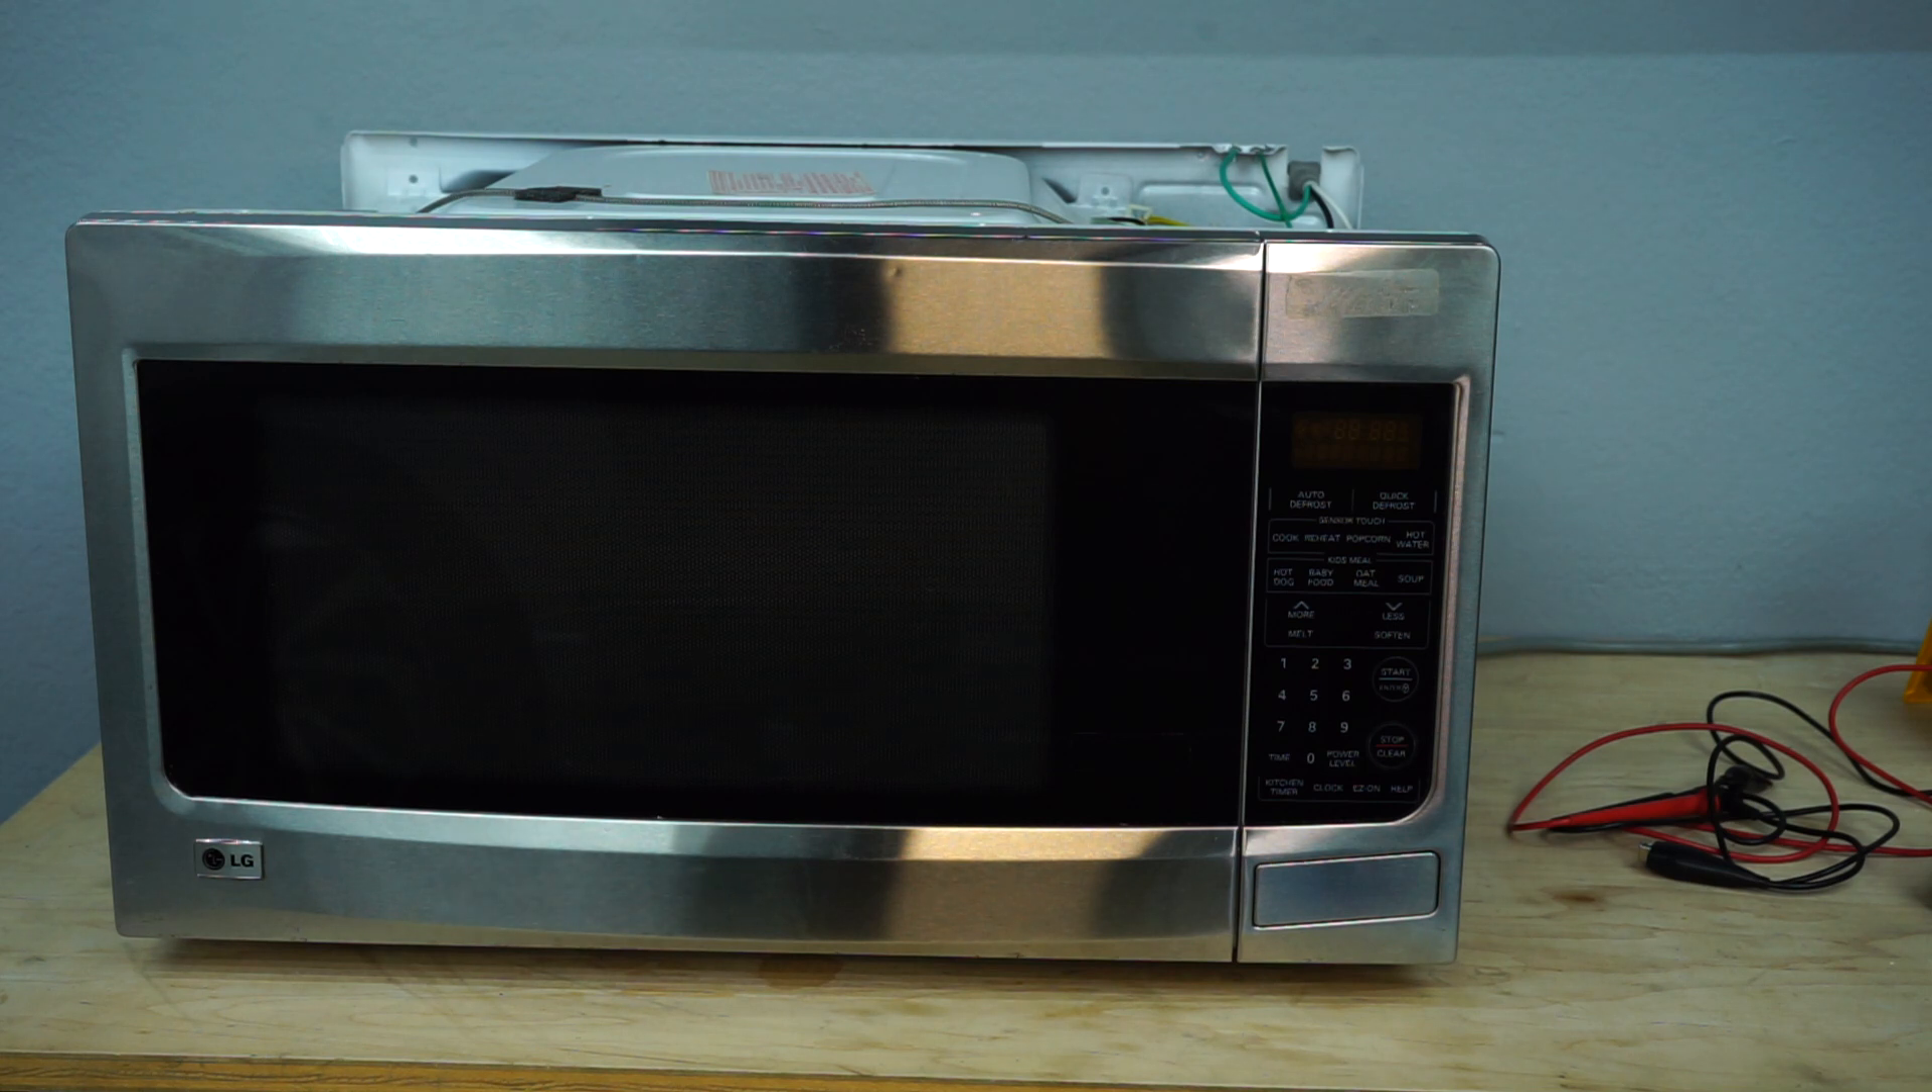So, what I went ahead and did already was remove the top cover.